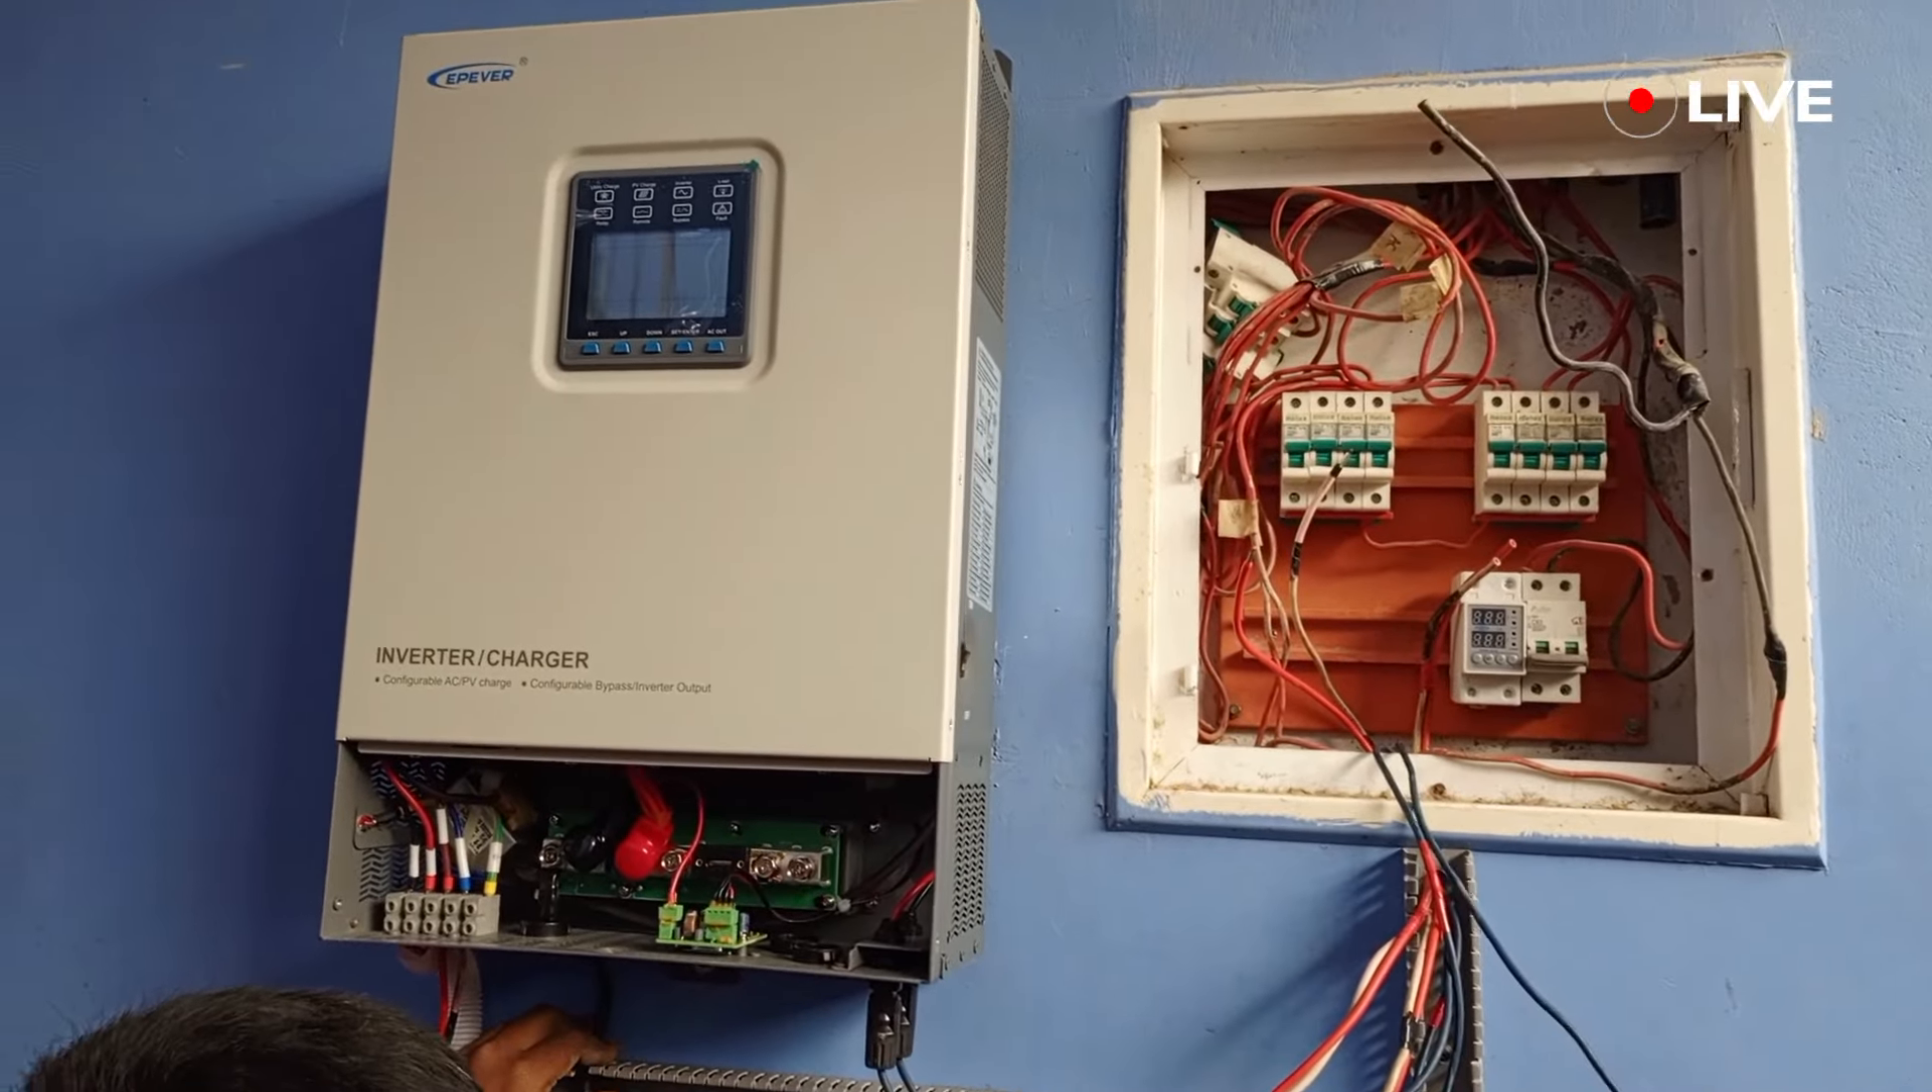ہمارا انورٹر جو ہے وہ دیوار پر آ چکا ہے اس کی وائرنگ کا کام جاری ہے۔